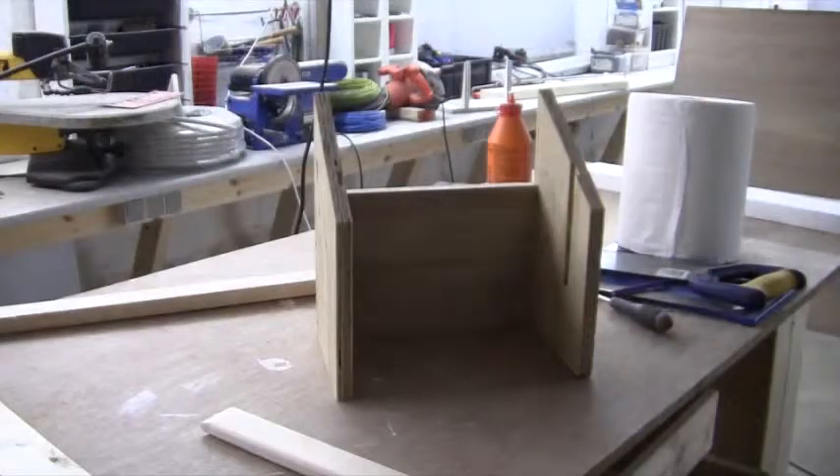And here's the result in all its glory. Three pieces of plywood screwed together.